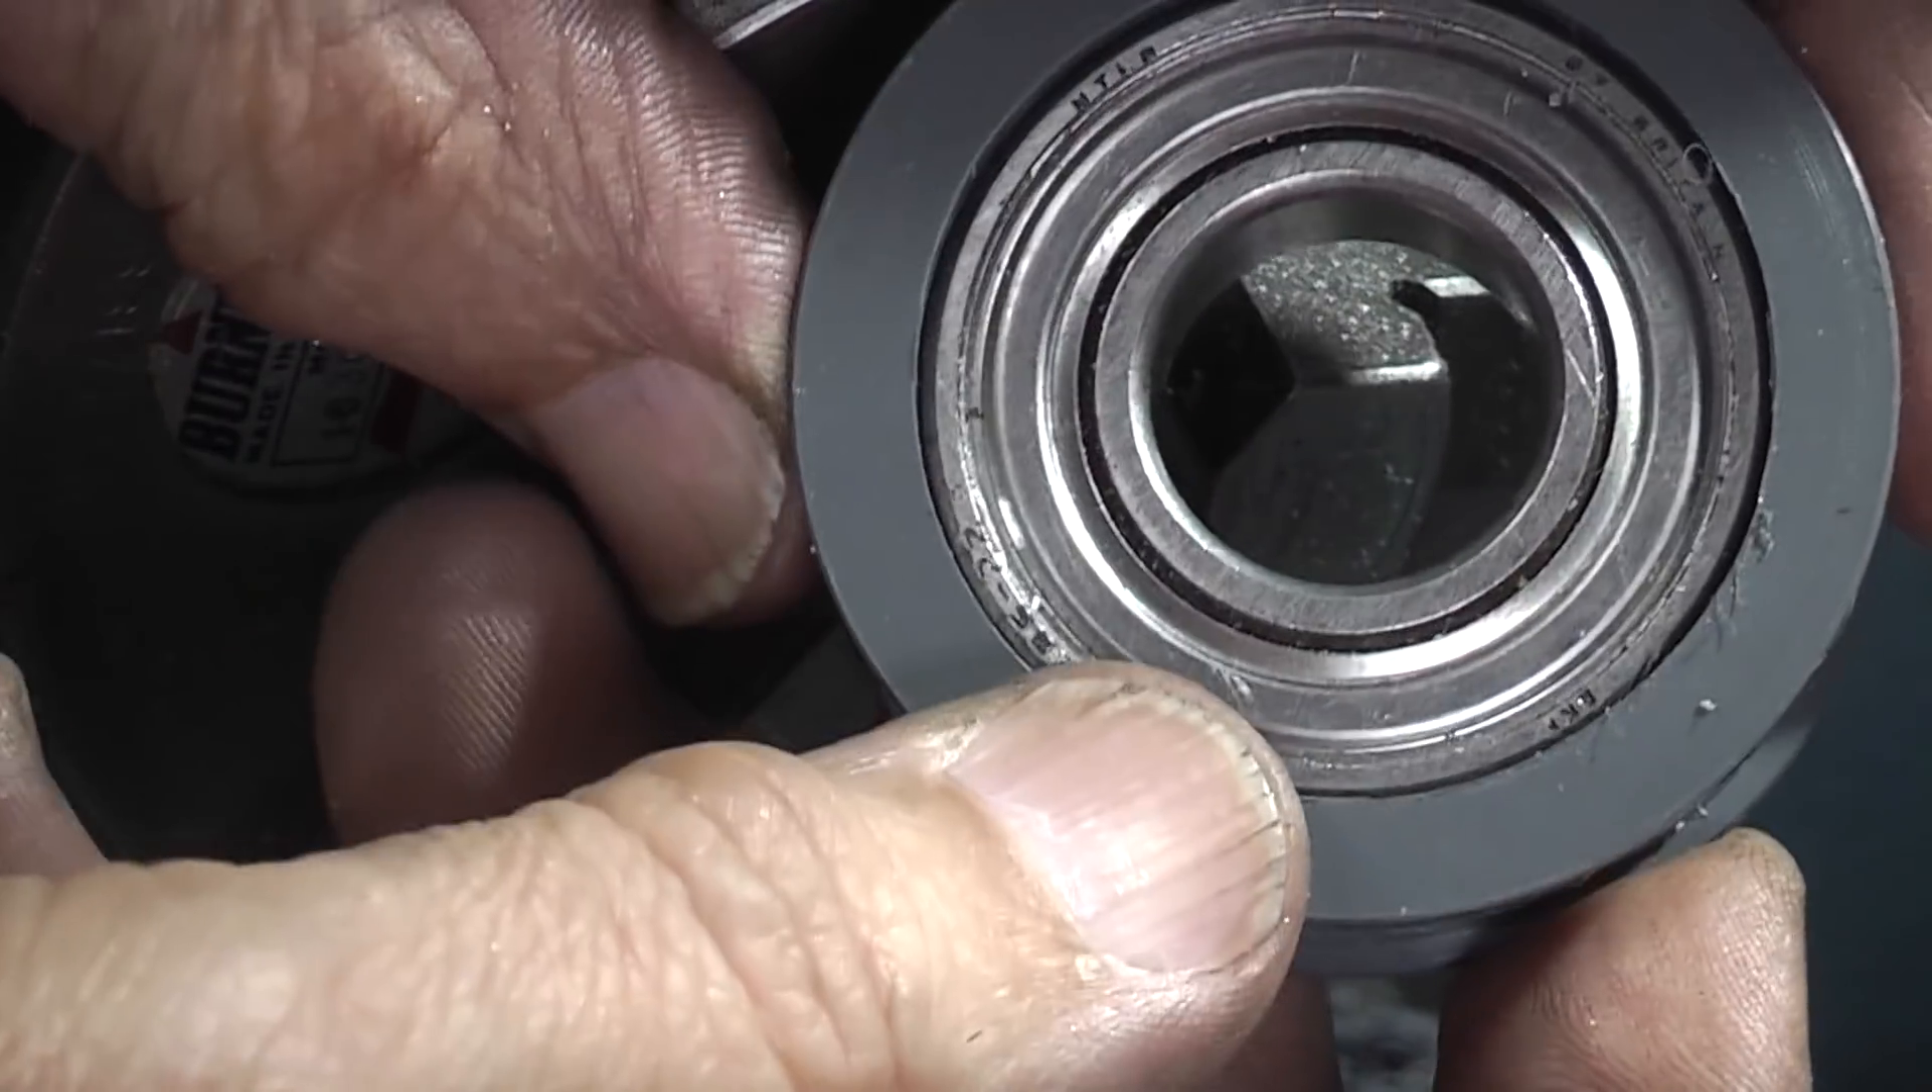So now I've just put the bearing in there.